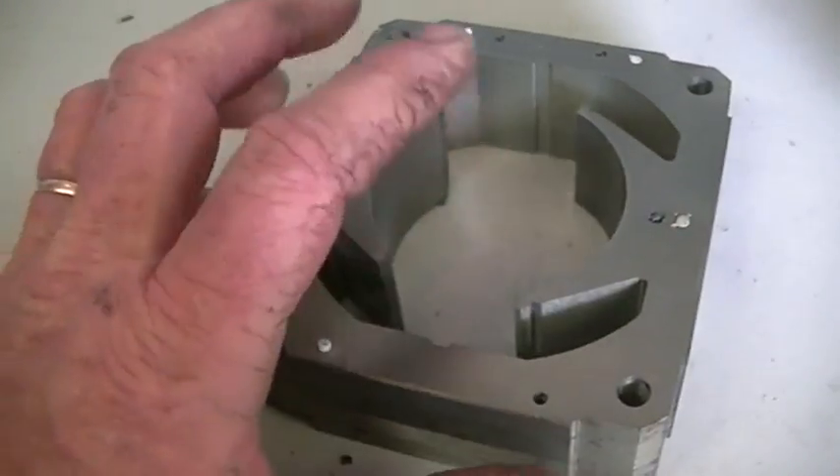The windings and the plastic shroud or the plastic protective part around the stator has been removed.